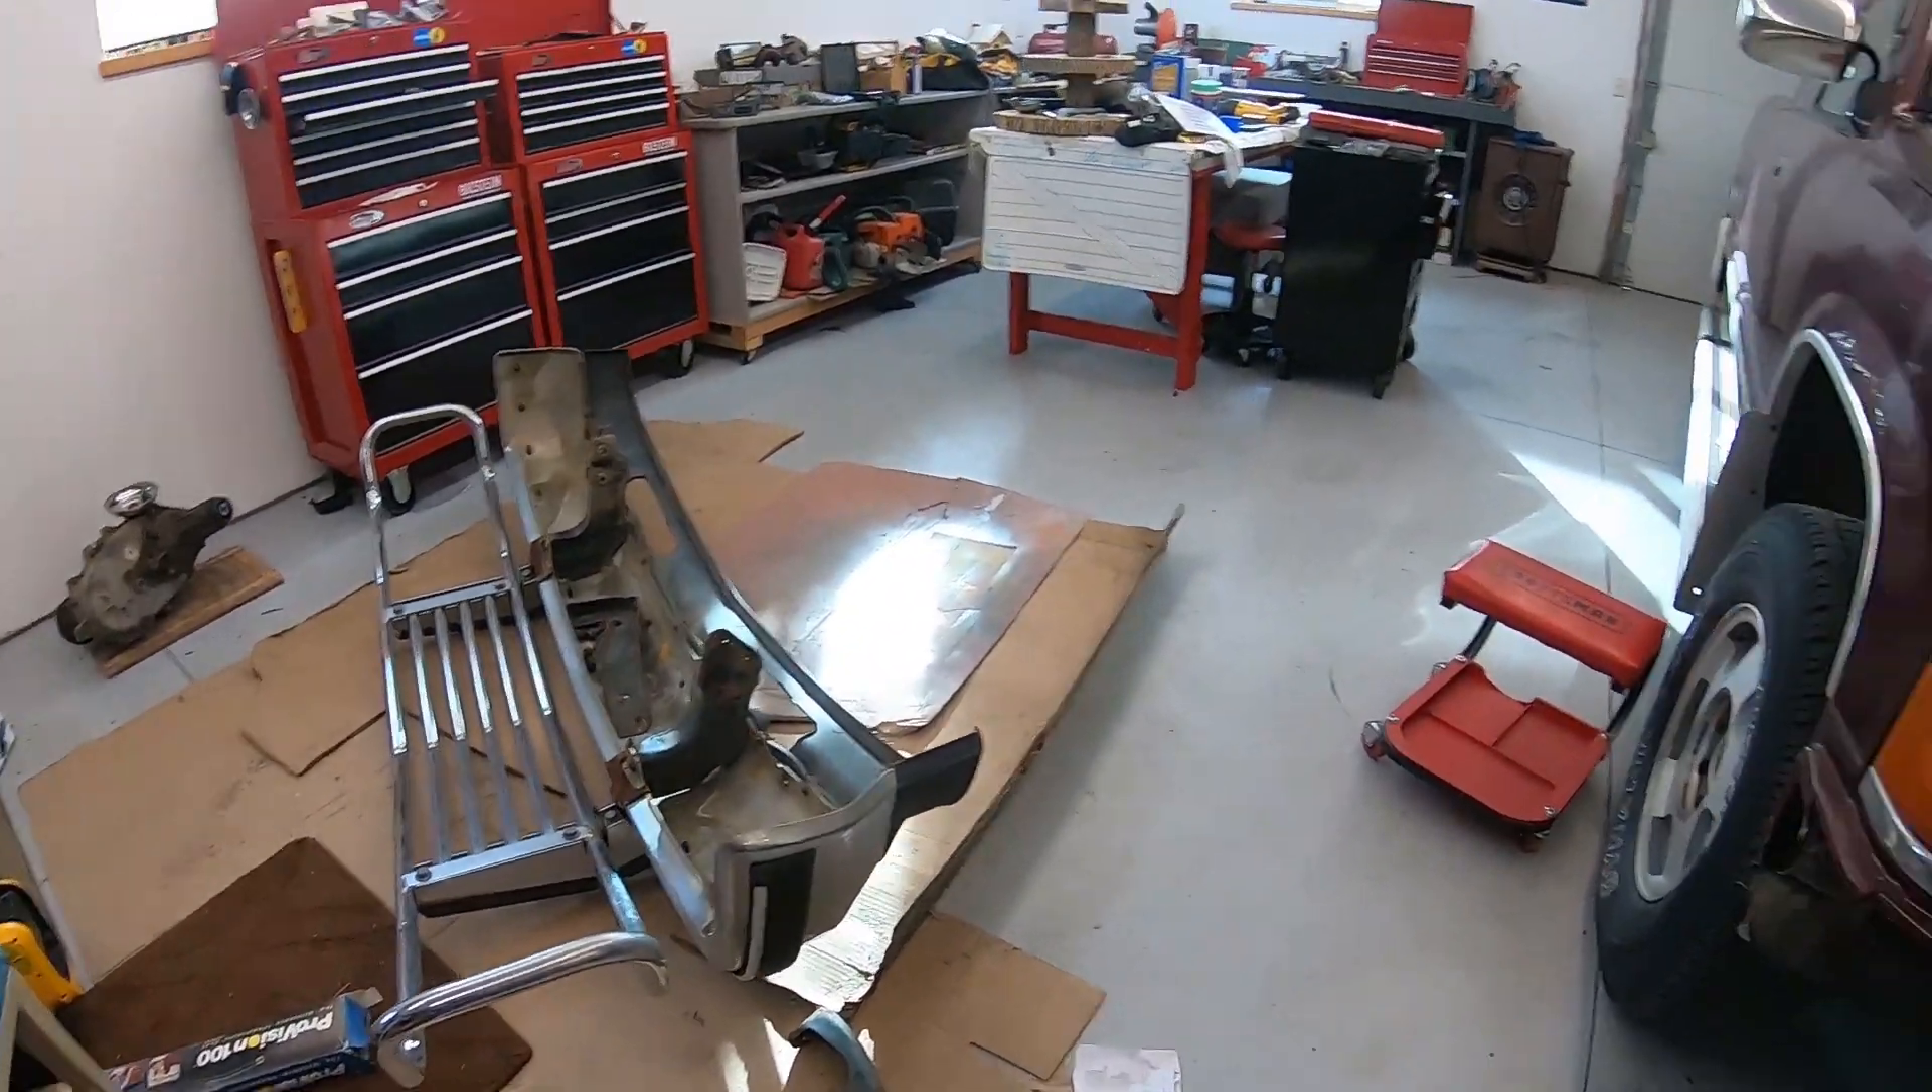We also took off the front bumper.